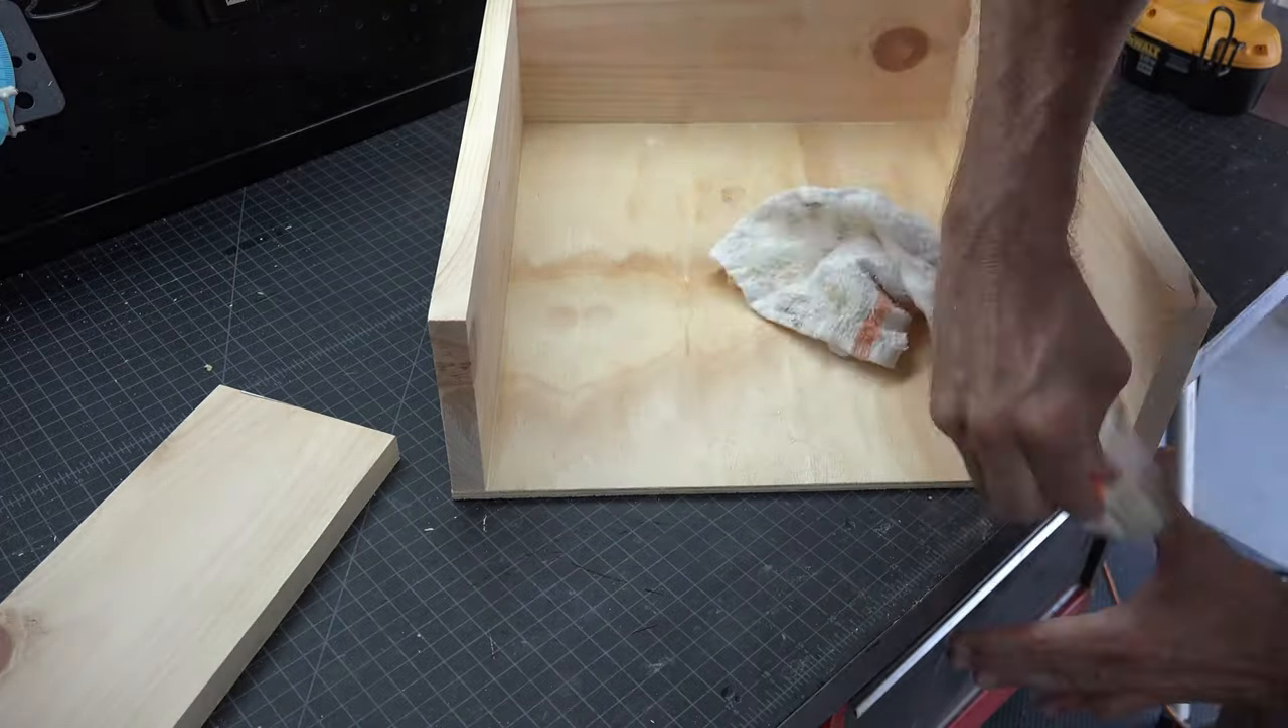You should now have a three-sided drawer.